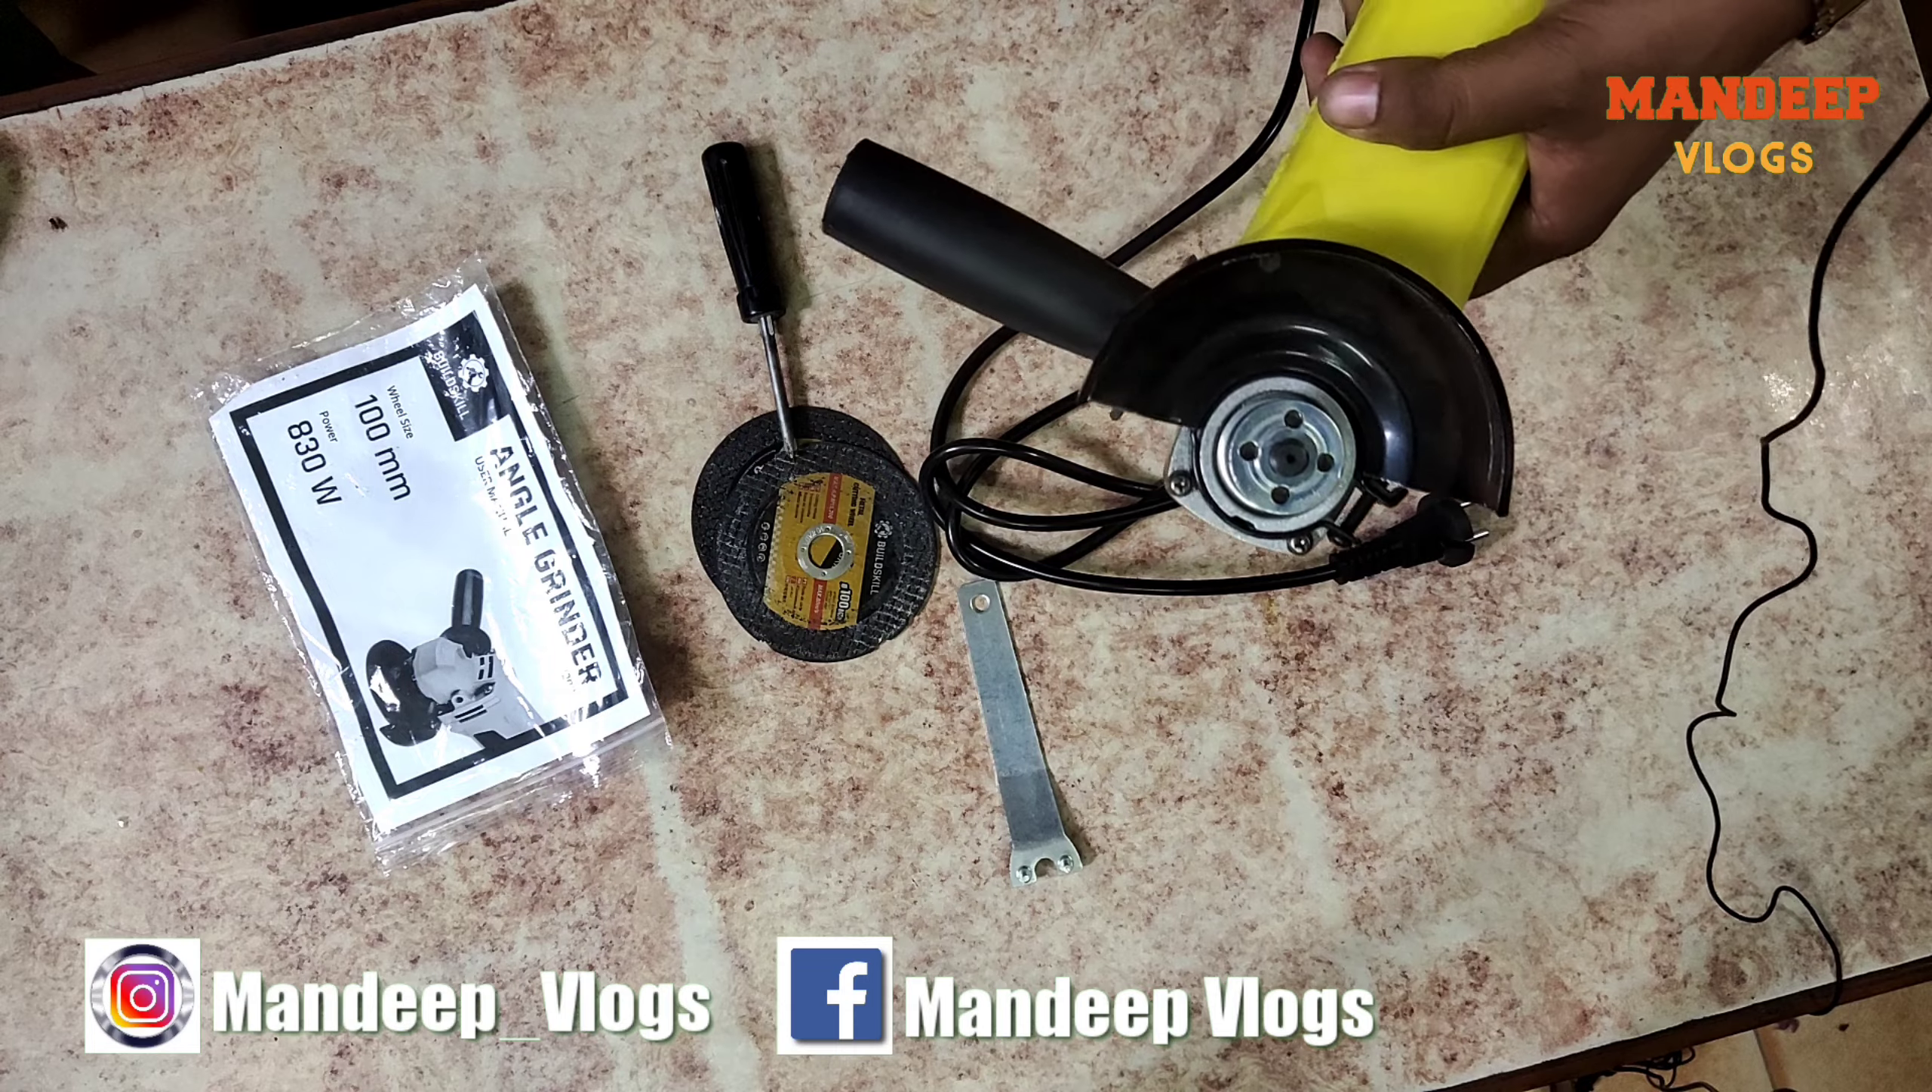तो दोस्तो मैंने handle को इस तरफ fit कर लिया है।